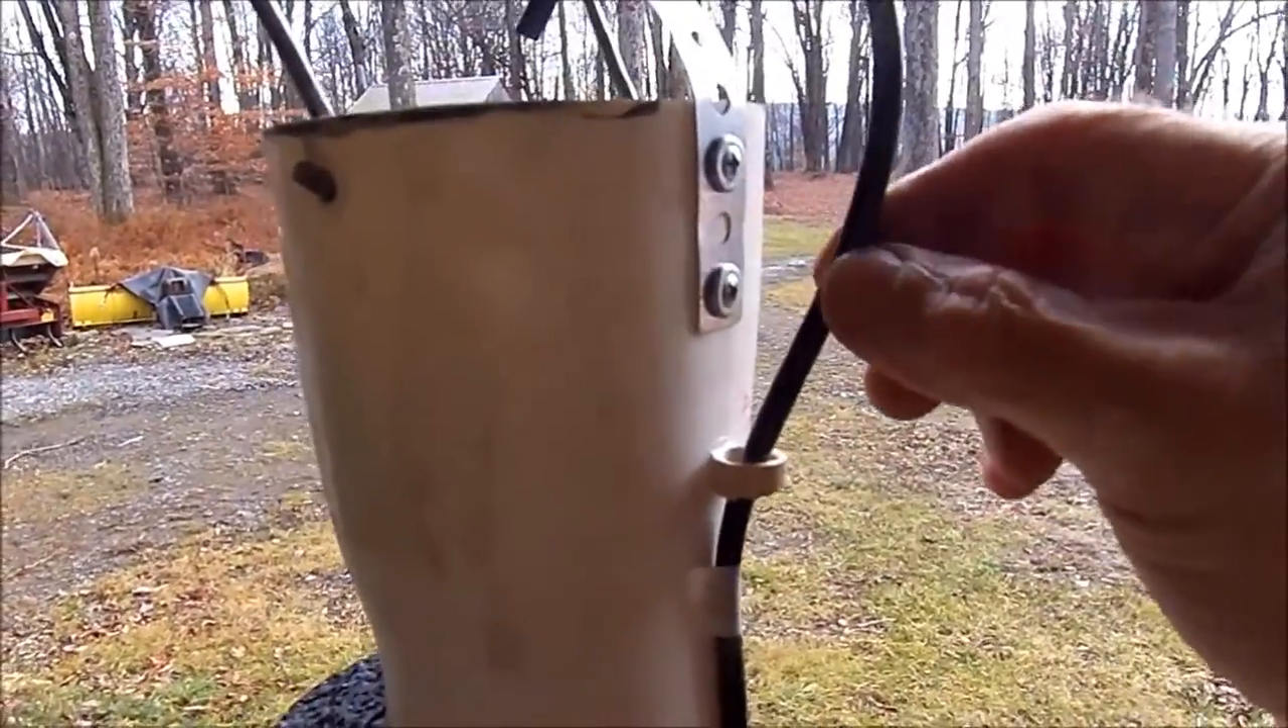I just glued on a little piece of PVC here to hold the tubing.